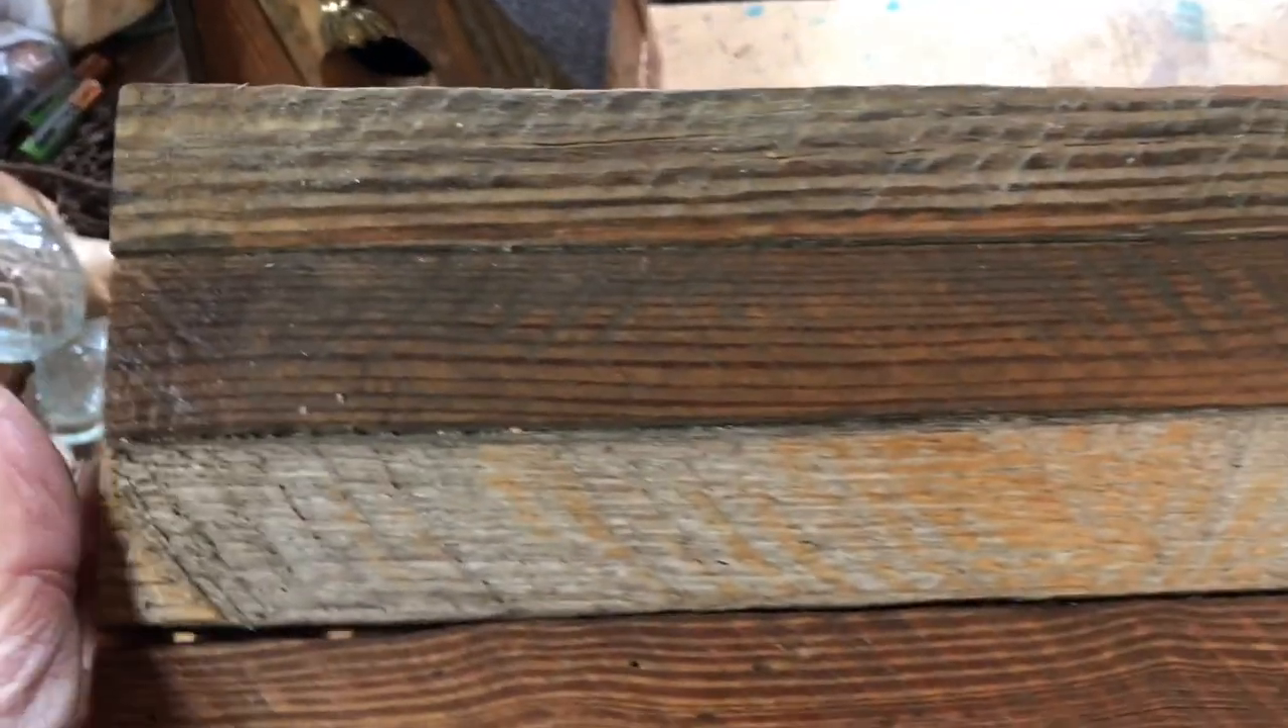You can see how those sticks, uh, came together really well.